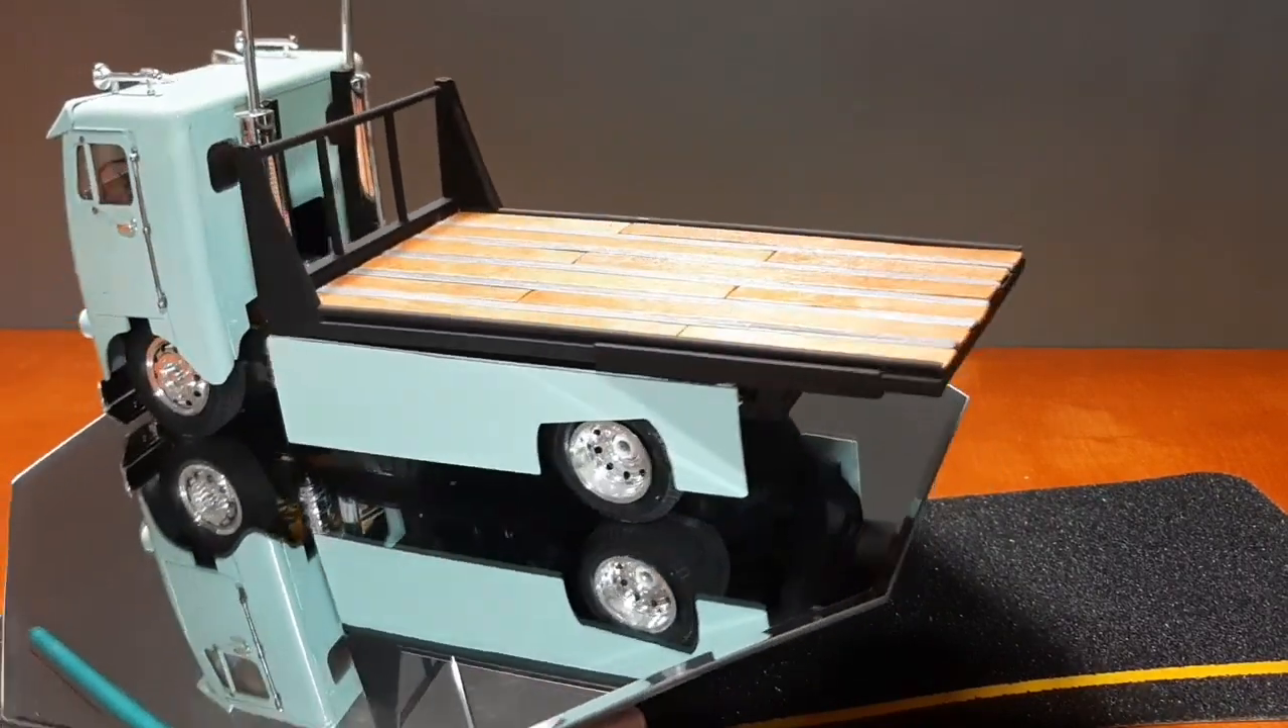But you can see I did get the wood grain bed put in.